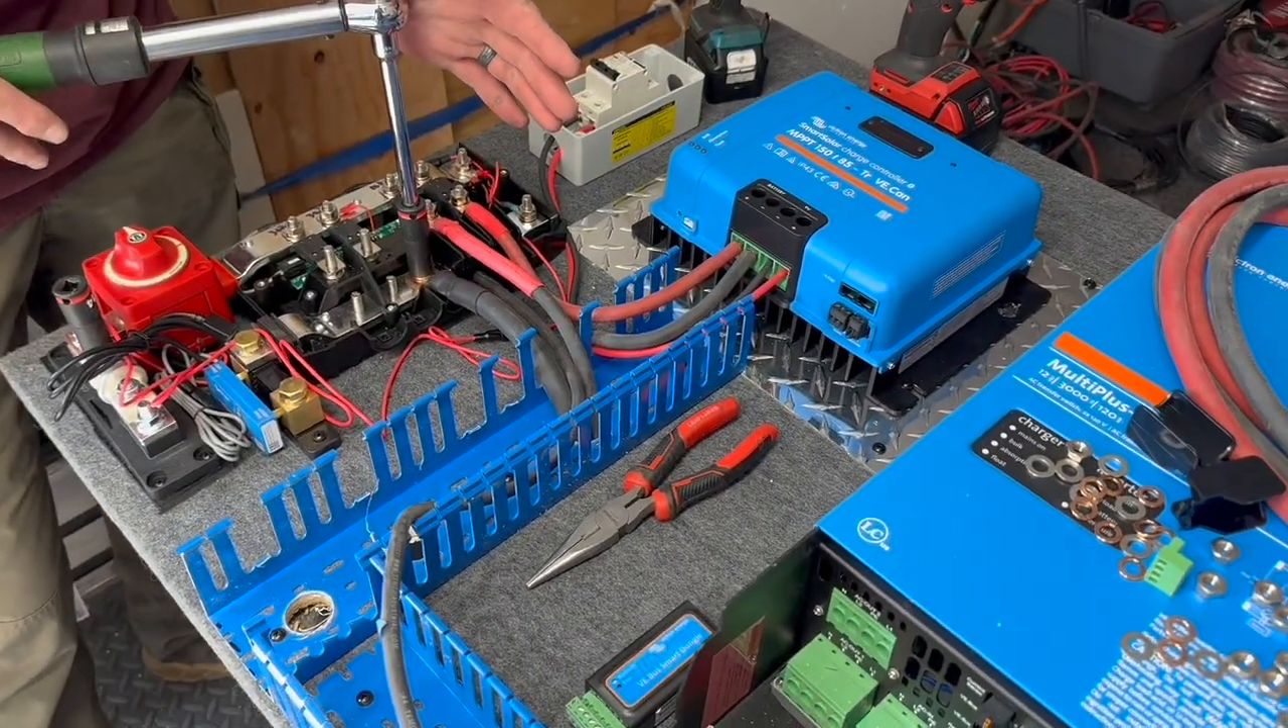So with that i'll take you in here where we've already got all the cables made and now just wiring up the board right now and todd is making it all happen.